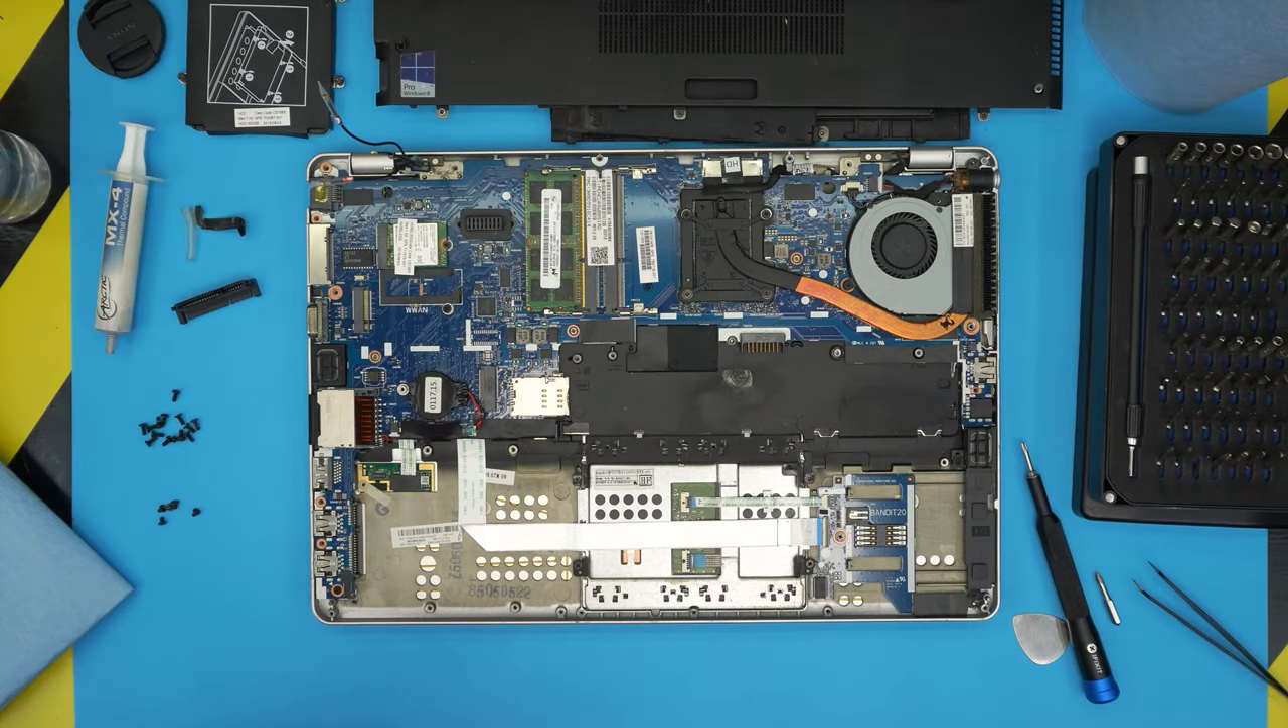You can just put it to one side and now we have access to the motherboard entirely.